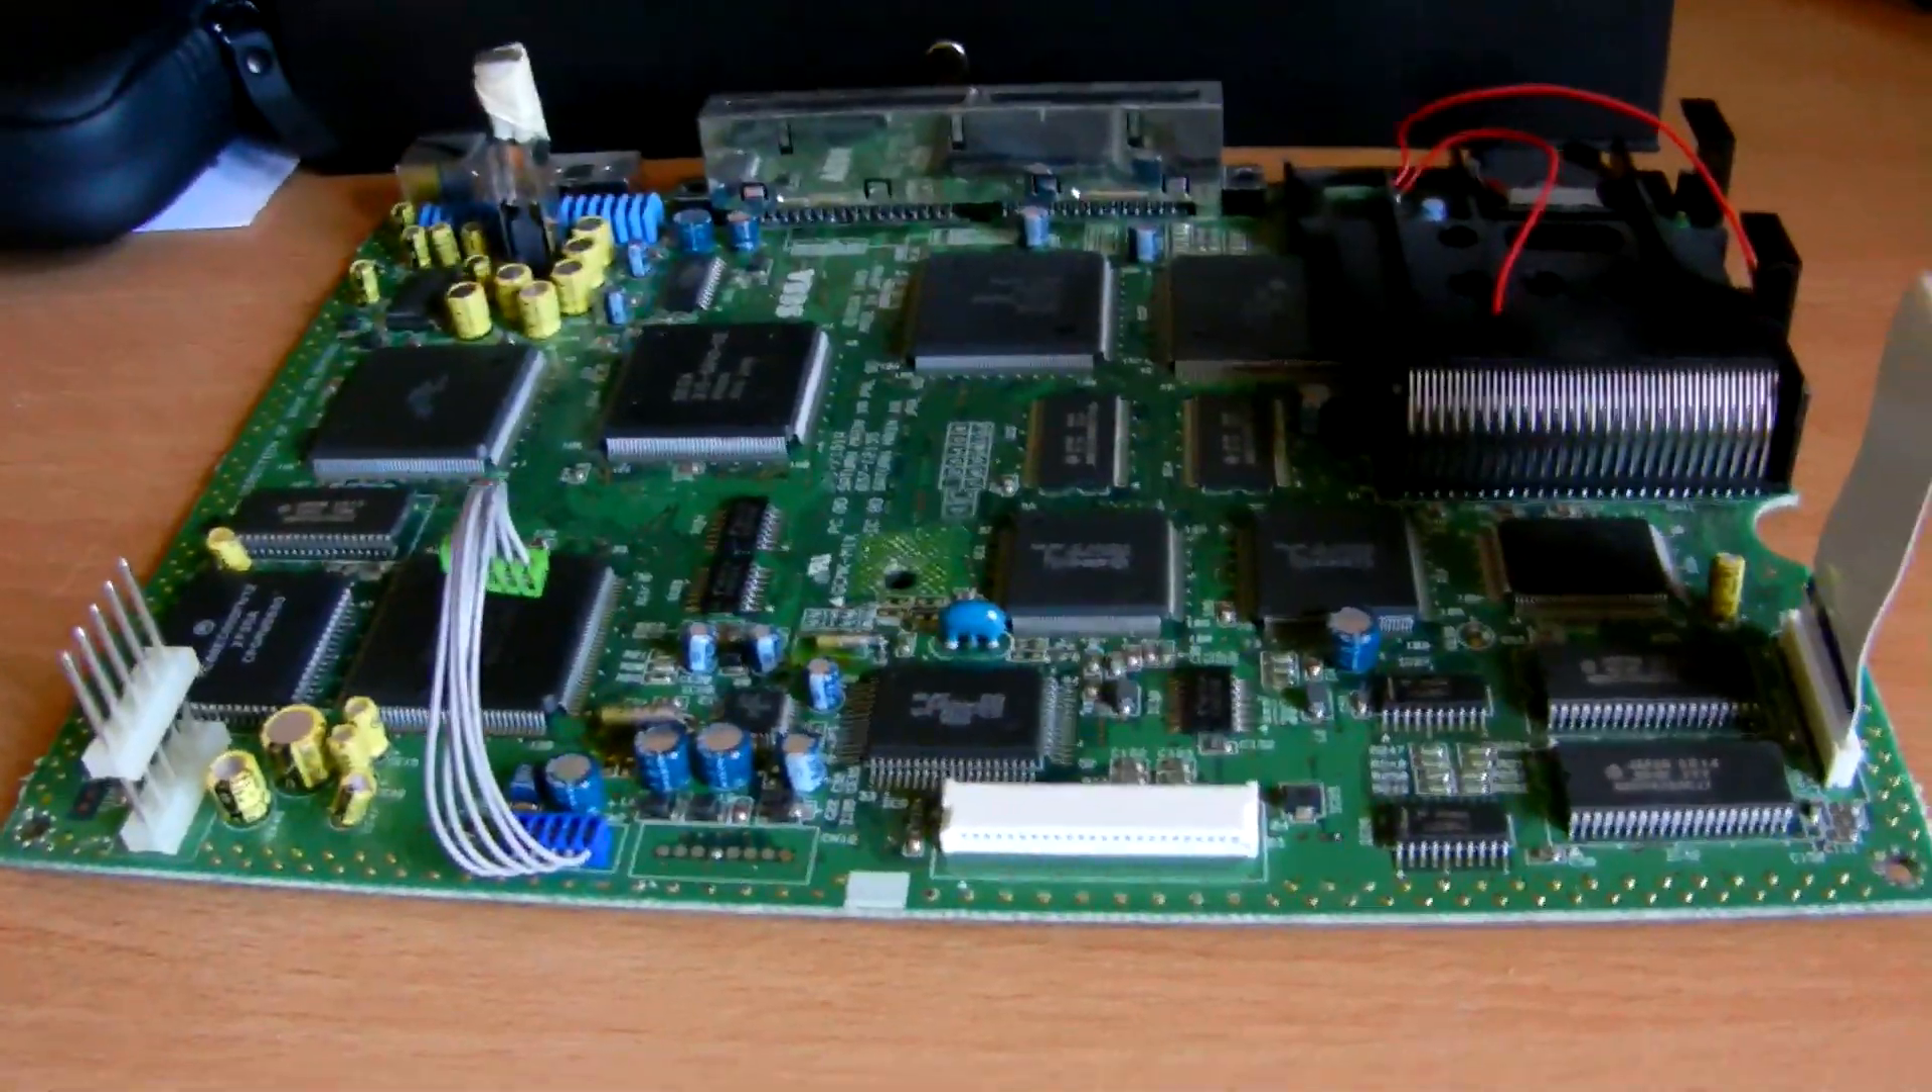I've dismantled the whole unit. And it's left me with the main board.